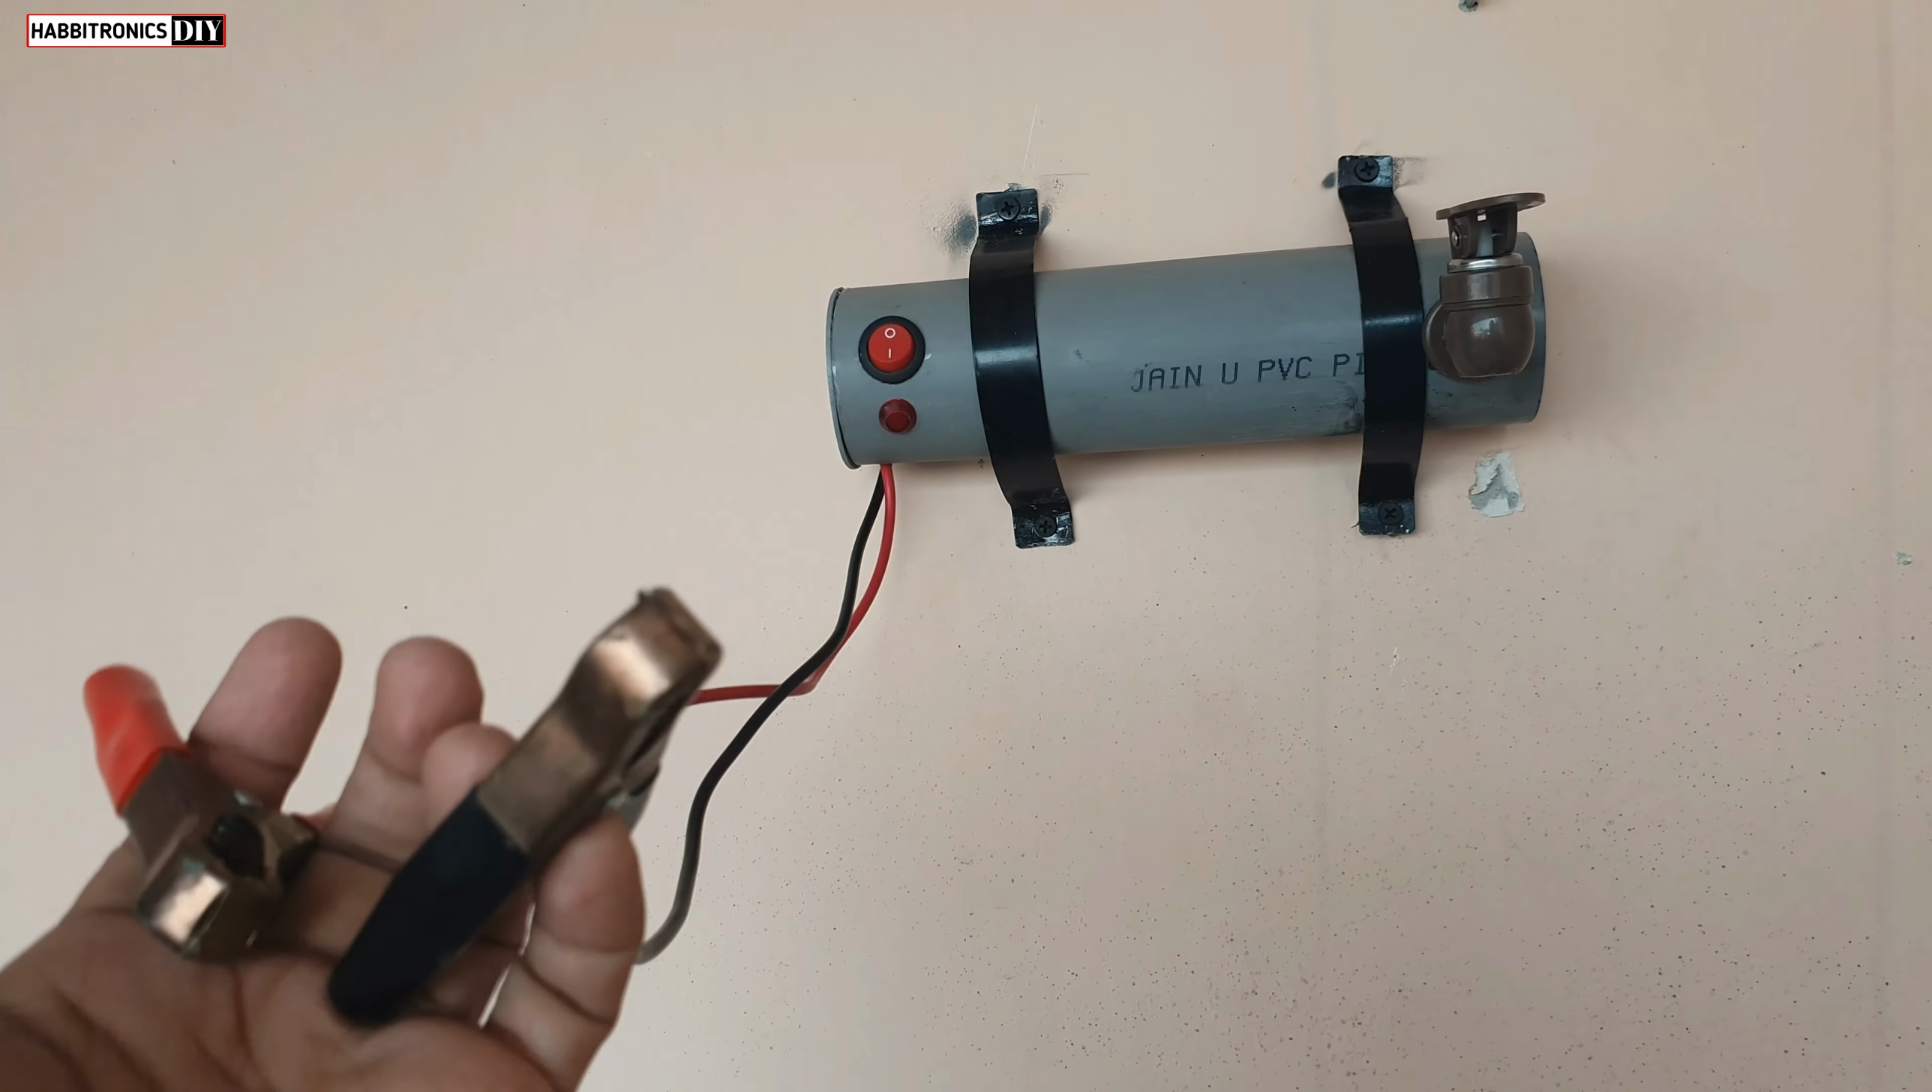यहां पर मैंने जो positive और negative के लिए दो crocodile clips भी यहां पर लगा दी है।